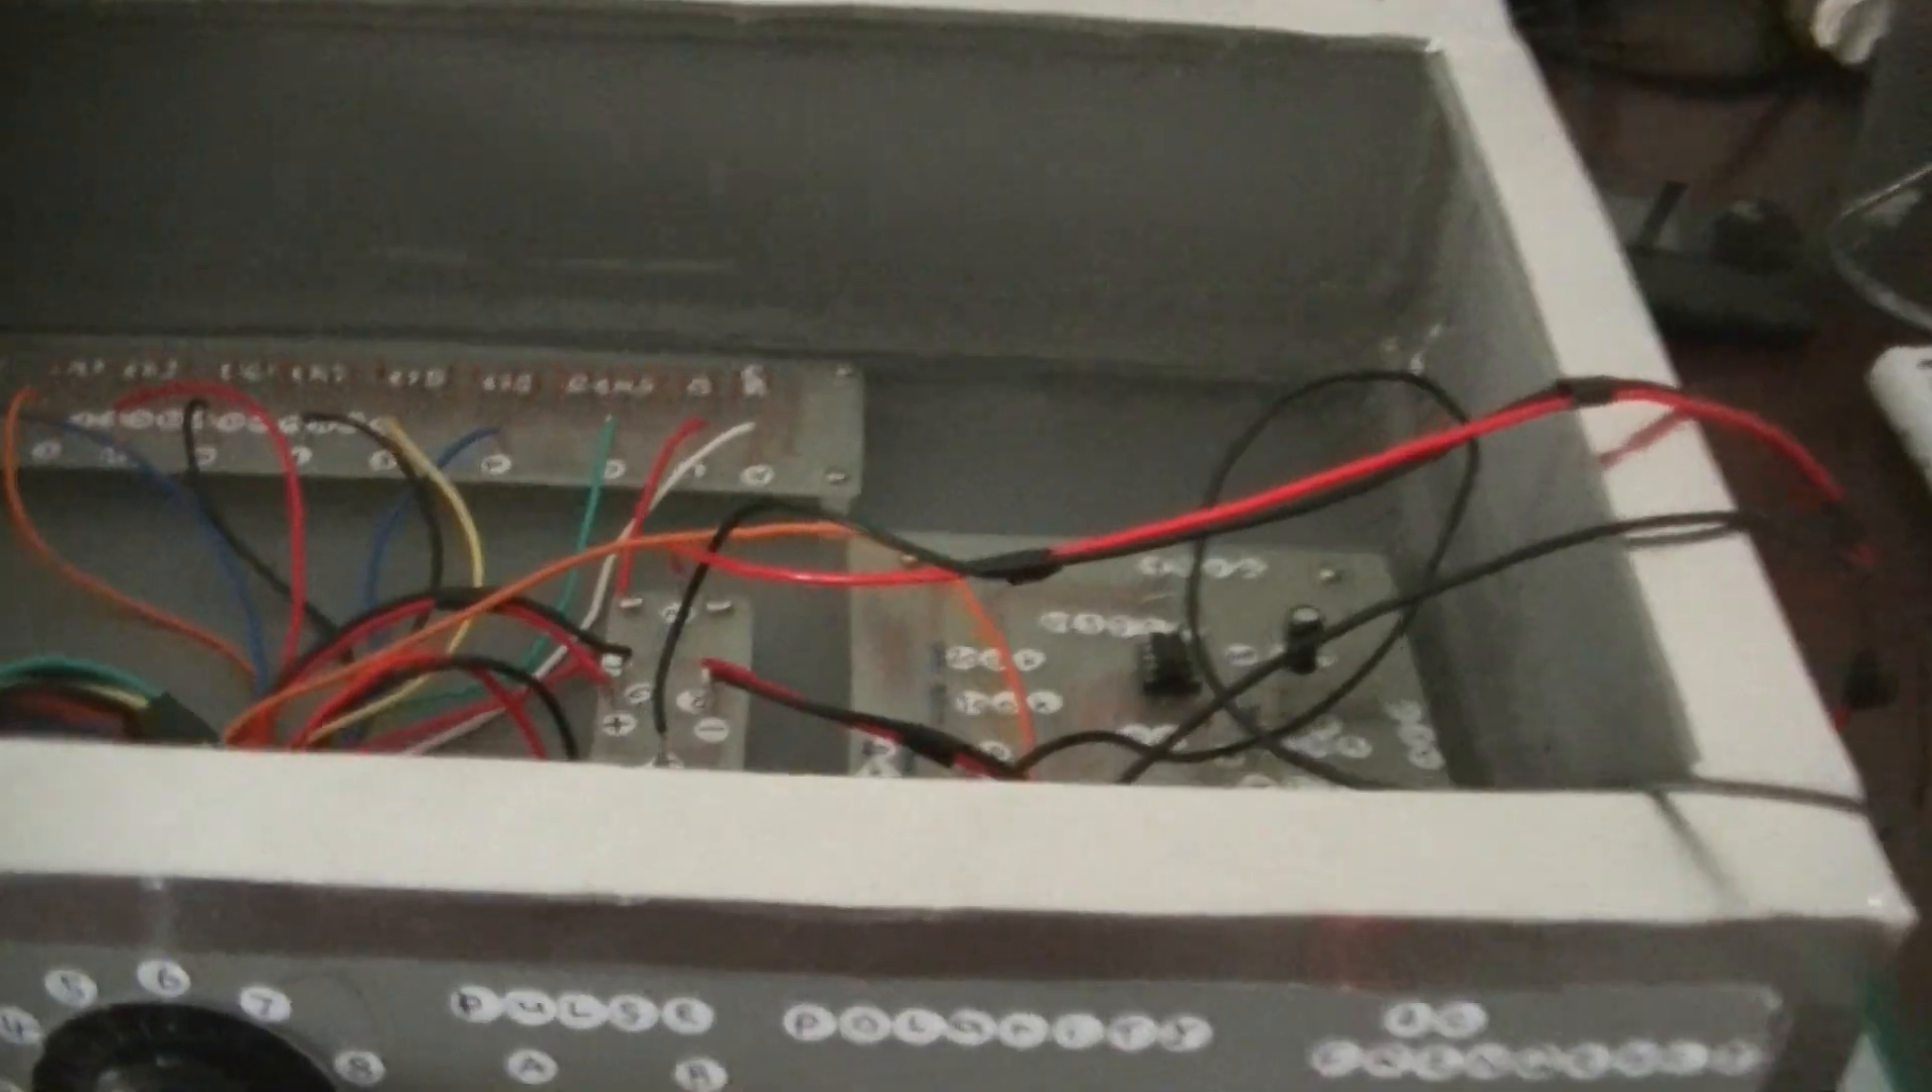Here's my latest creation here, it's nearly finished you see I just got to wire it all up and make the lid for it on the top here.